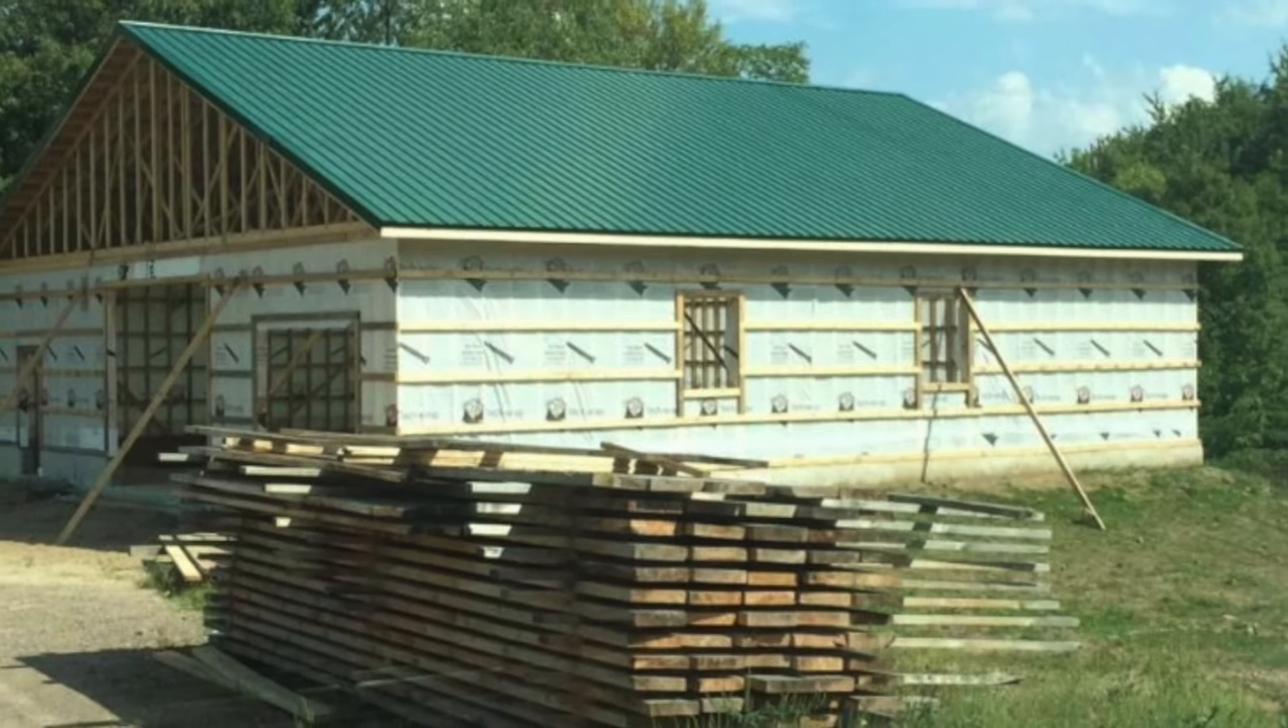There's a picture of the roof after the roof was on, guys.